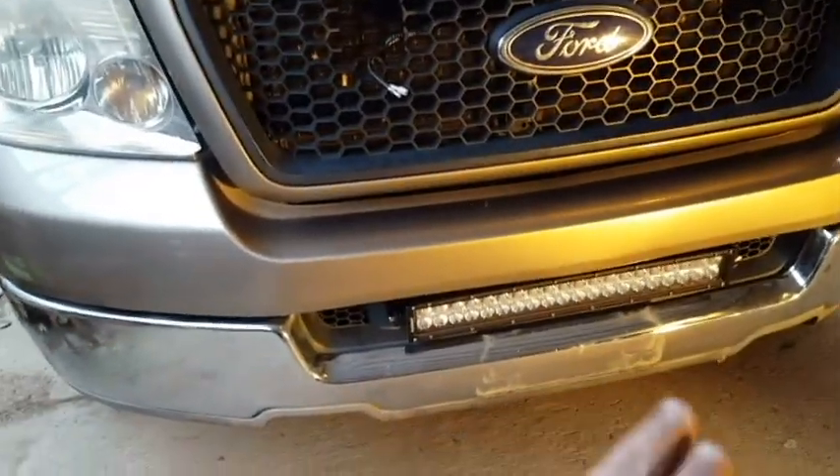Alright guys so we're done completely done with the light bar on the bumper.